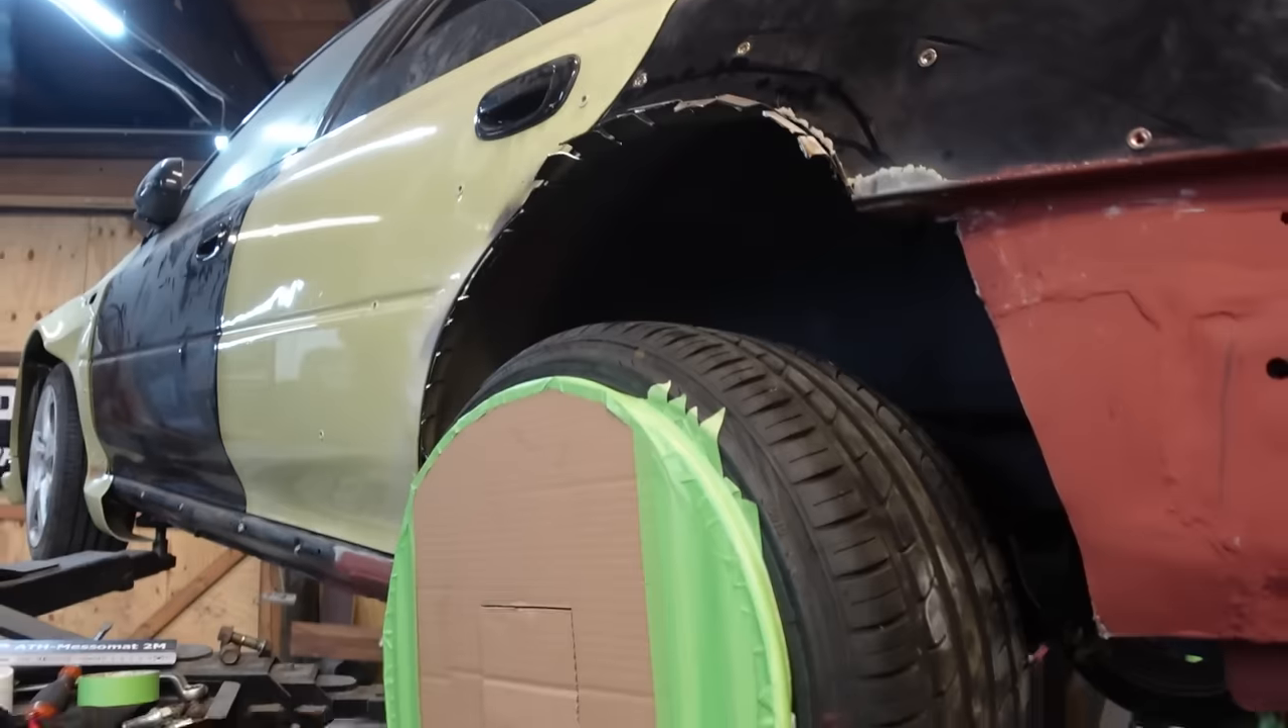Die getarnte Felge ist wieder drauf.